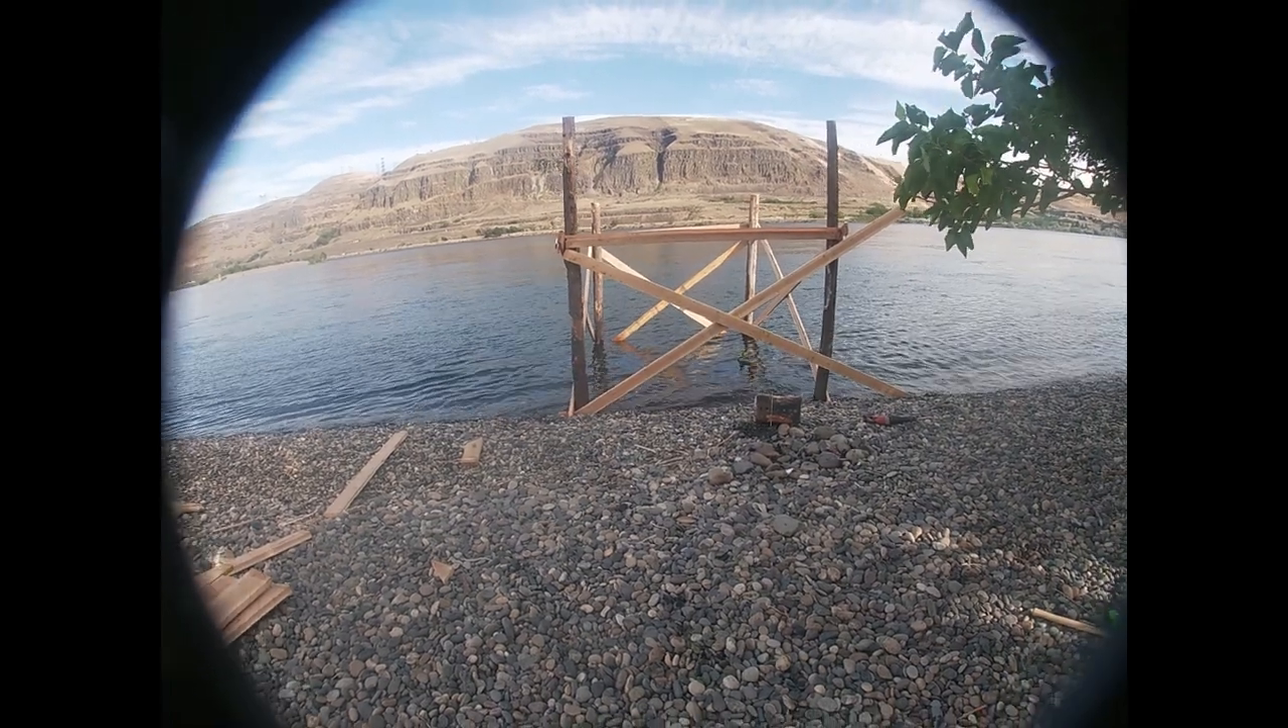Got all of our legs up our supports now we just need to start doing the decking after bring the rest of the boards down do our decking and then should be should be good after that.